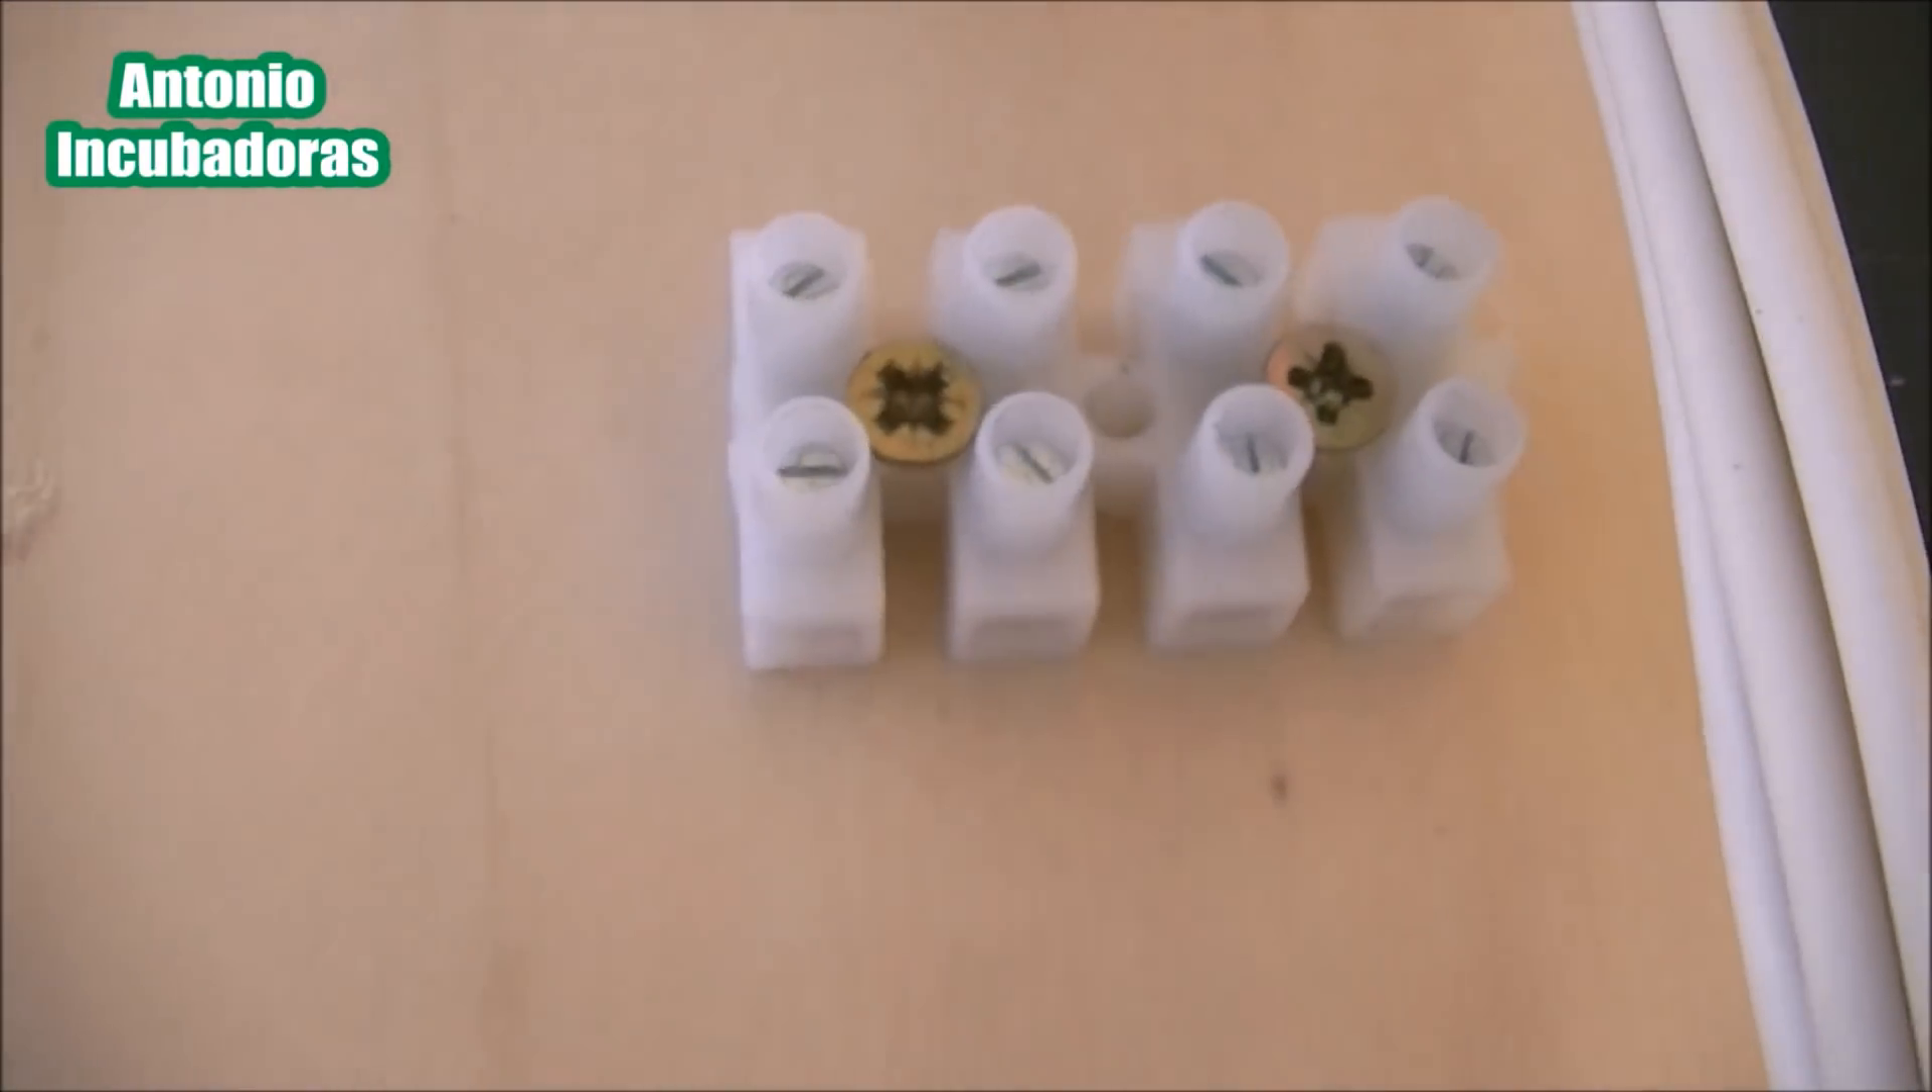Ya hemos colocado la ficha de empalme.